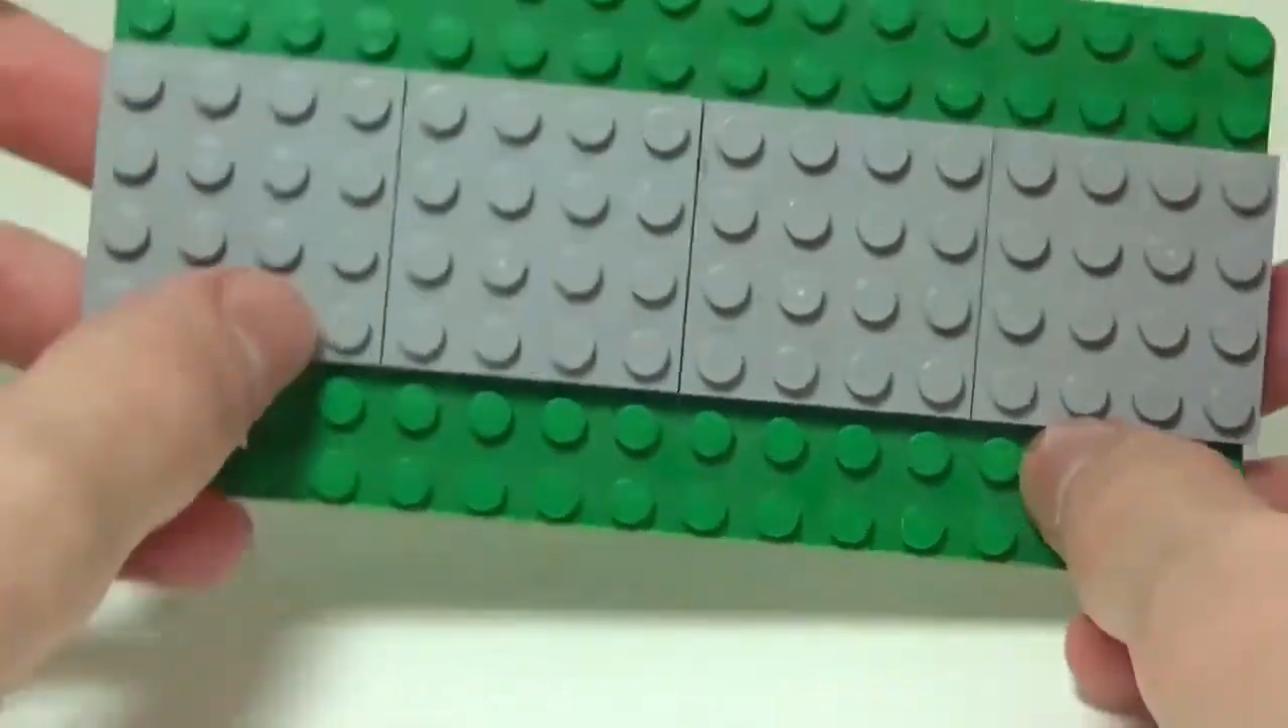So what I've done here is taken four 4x4 light bluish gray plates, and I have laid them out on this kind of oddly shaped base plate.